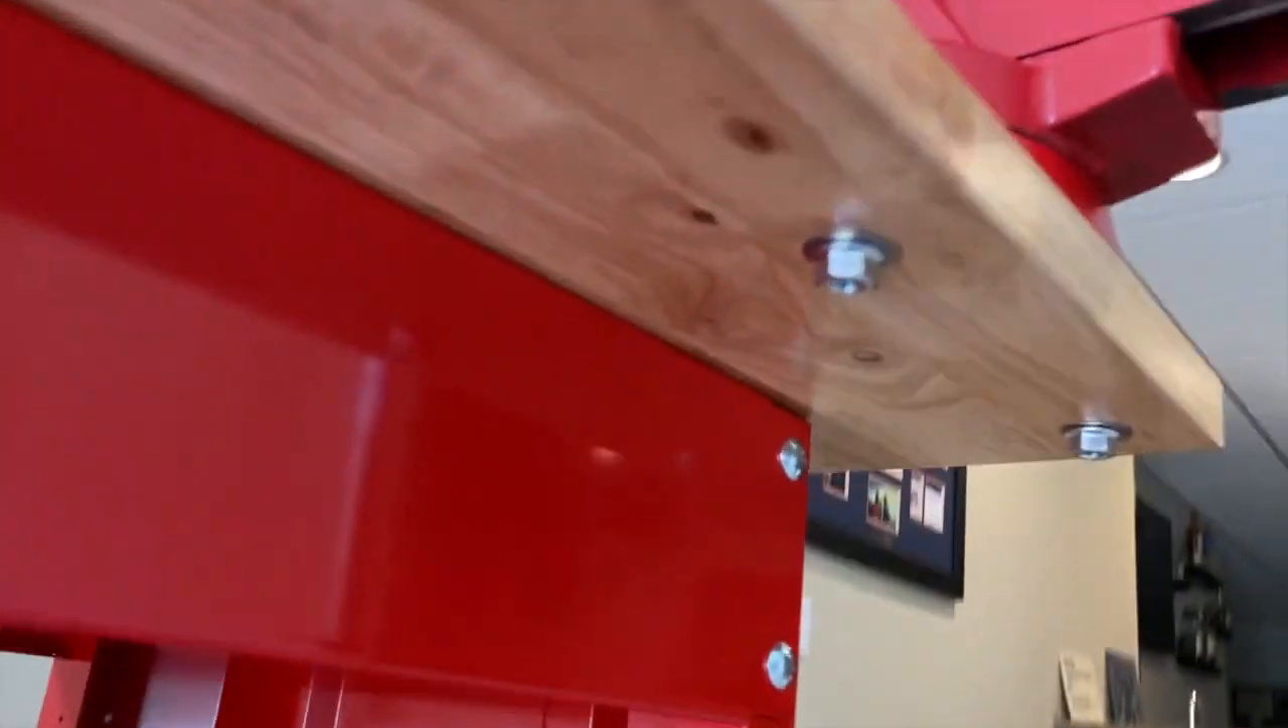I even went ahead and added washers in between the nut and bench.